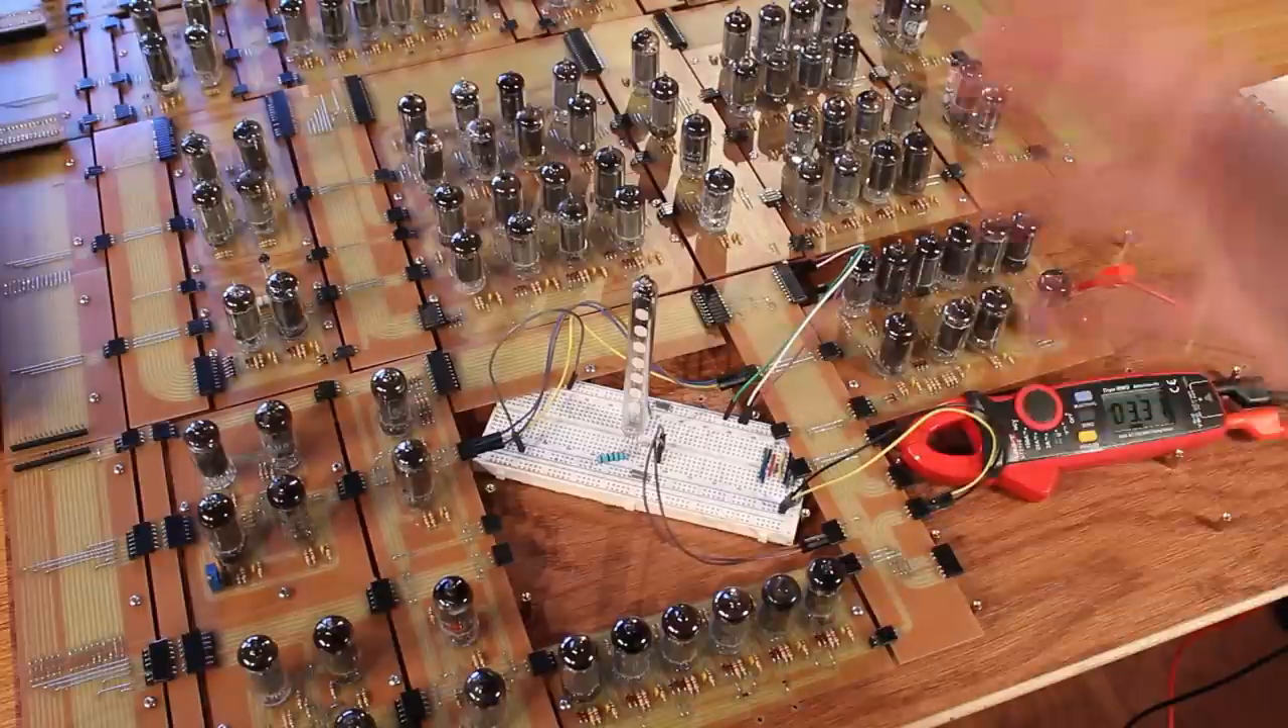But that's because we're missing quite a few boards. There's supposed to be some boards that go right here in the middle. I haven't built those yet.